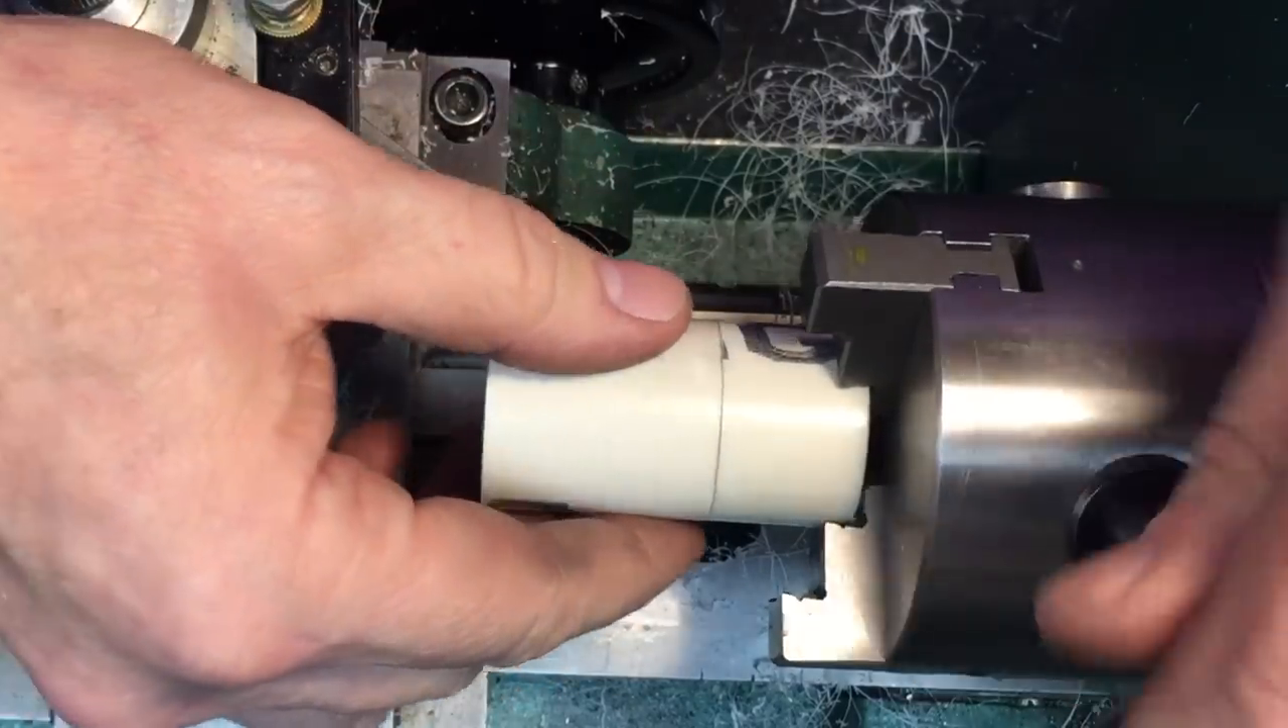Nice fit, right? Look at nice tight seam here.